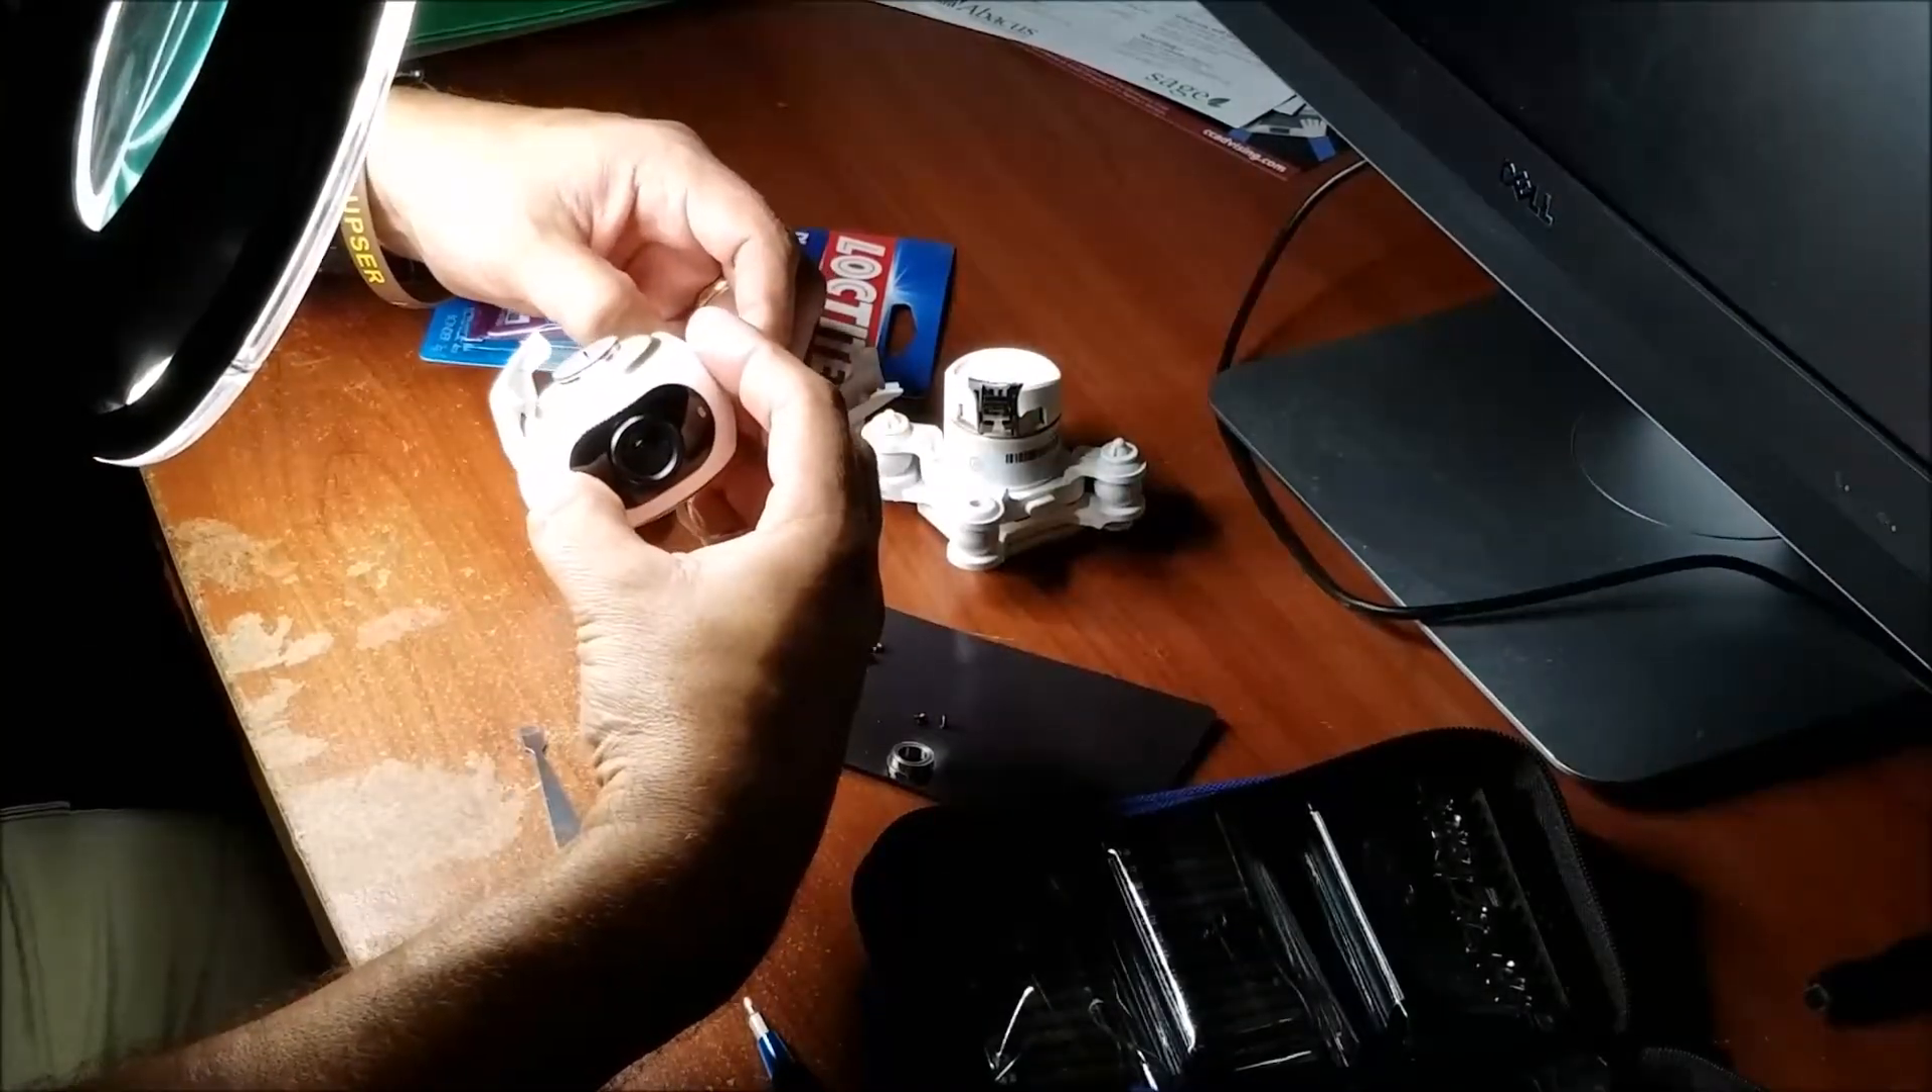Voila, we got the camera out with no problems.